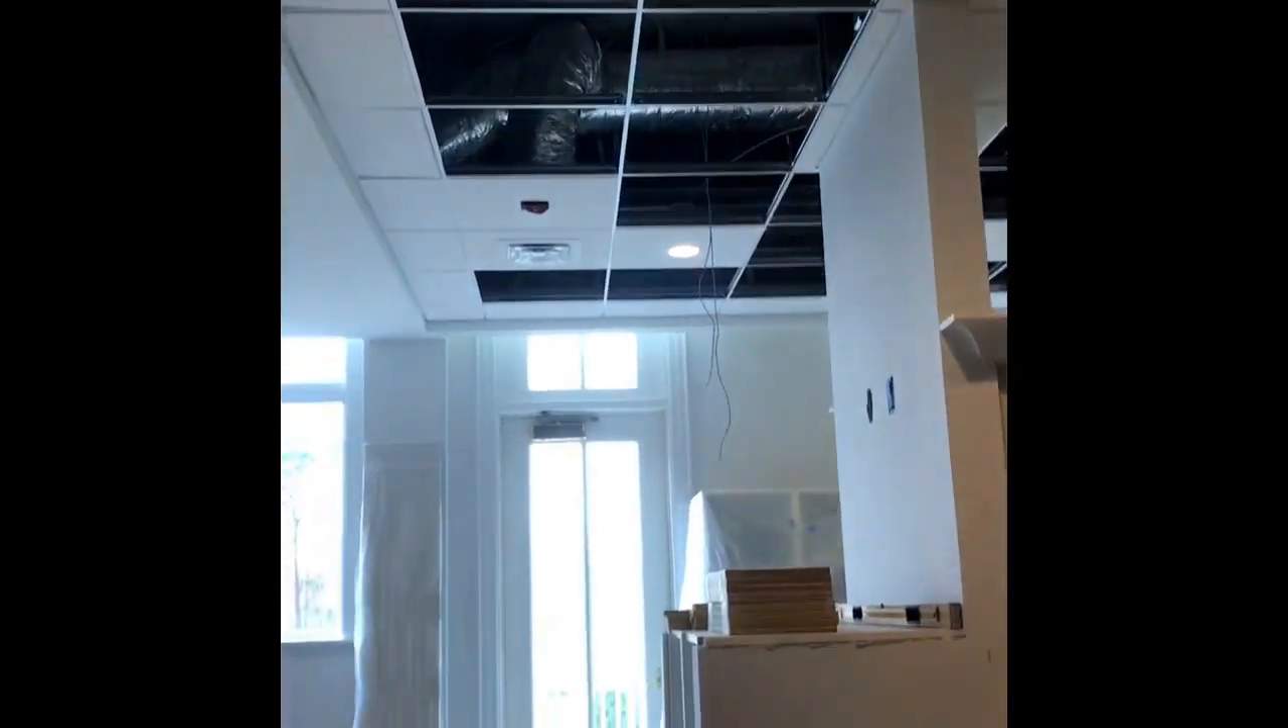Shop ceiling is being put in.